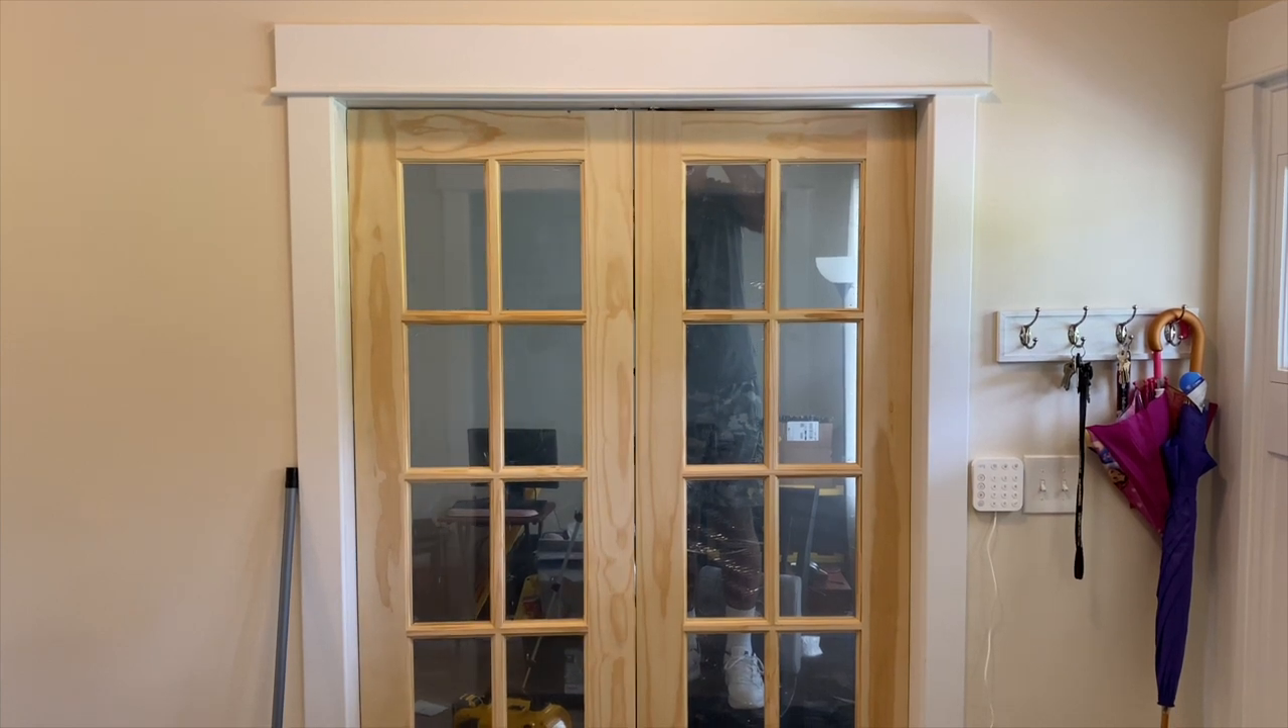And voila, both doors are closing good.